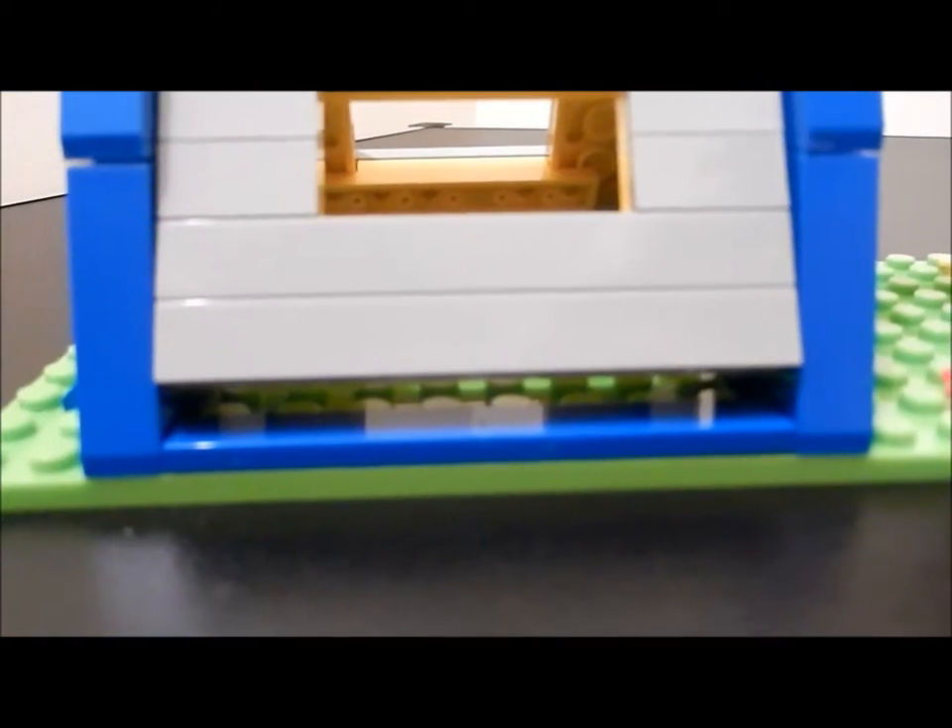As the sides do not reach the floor there is a gap if you can see there.